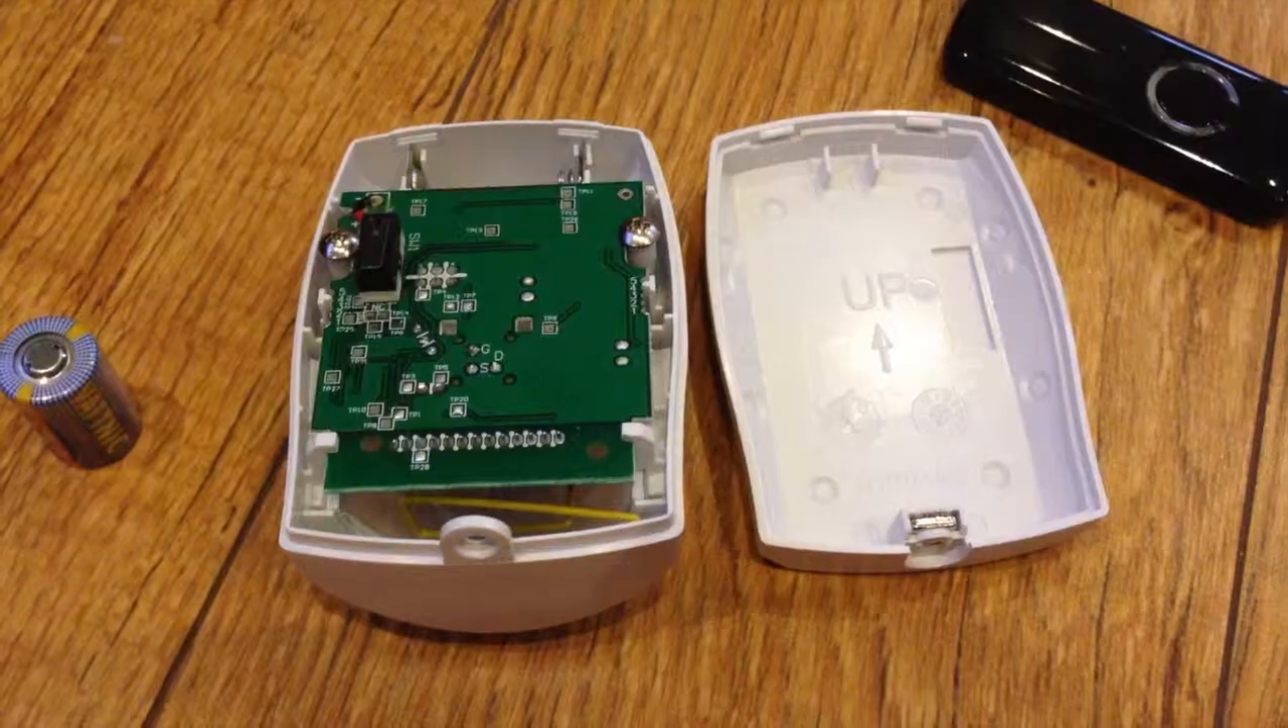So that's the screw removed and the back just lifted off.